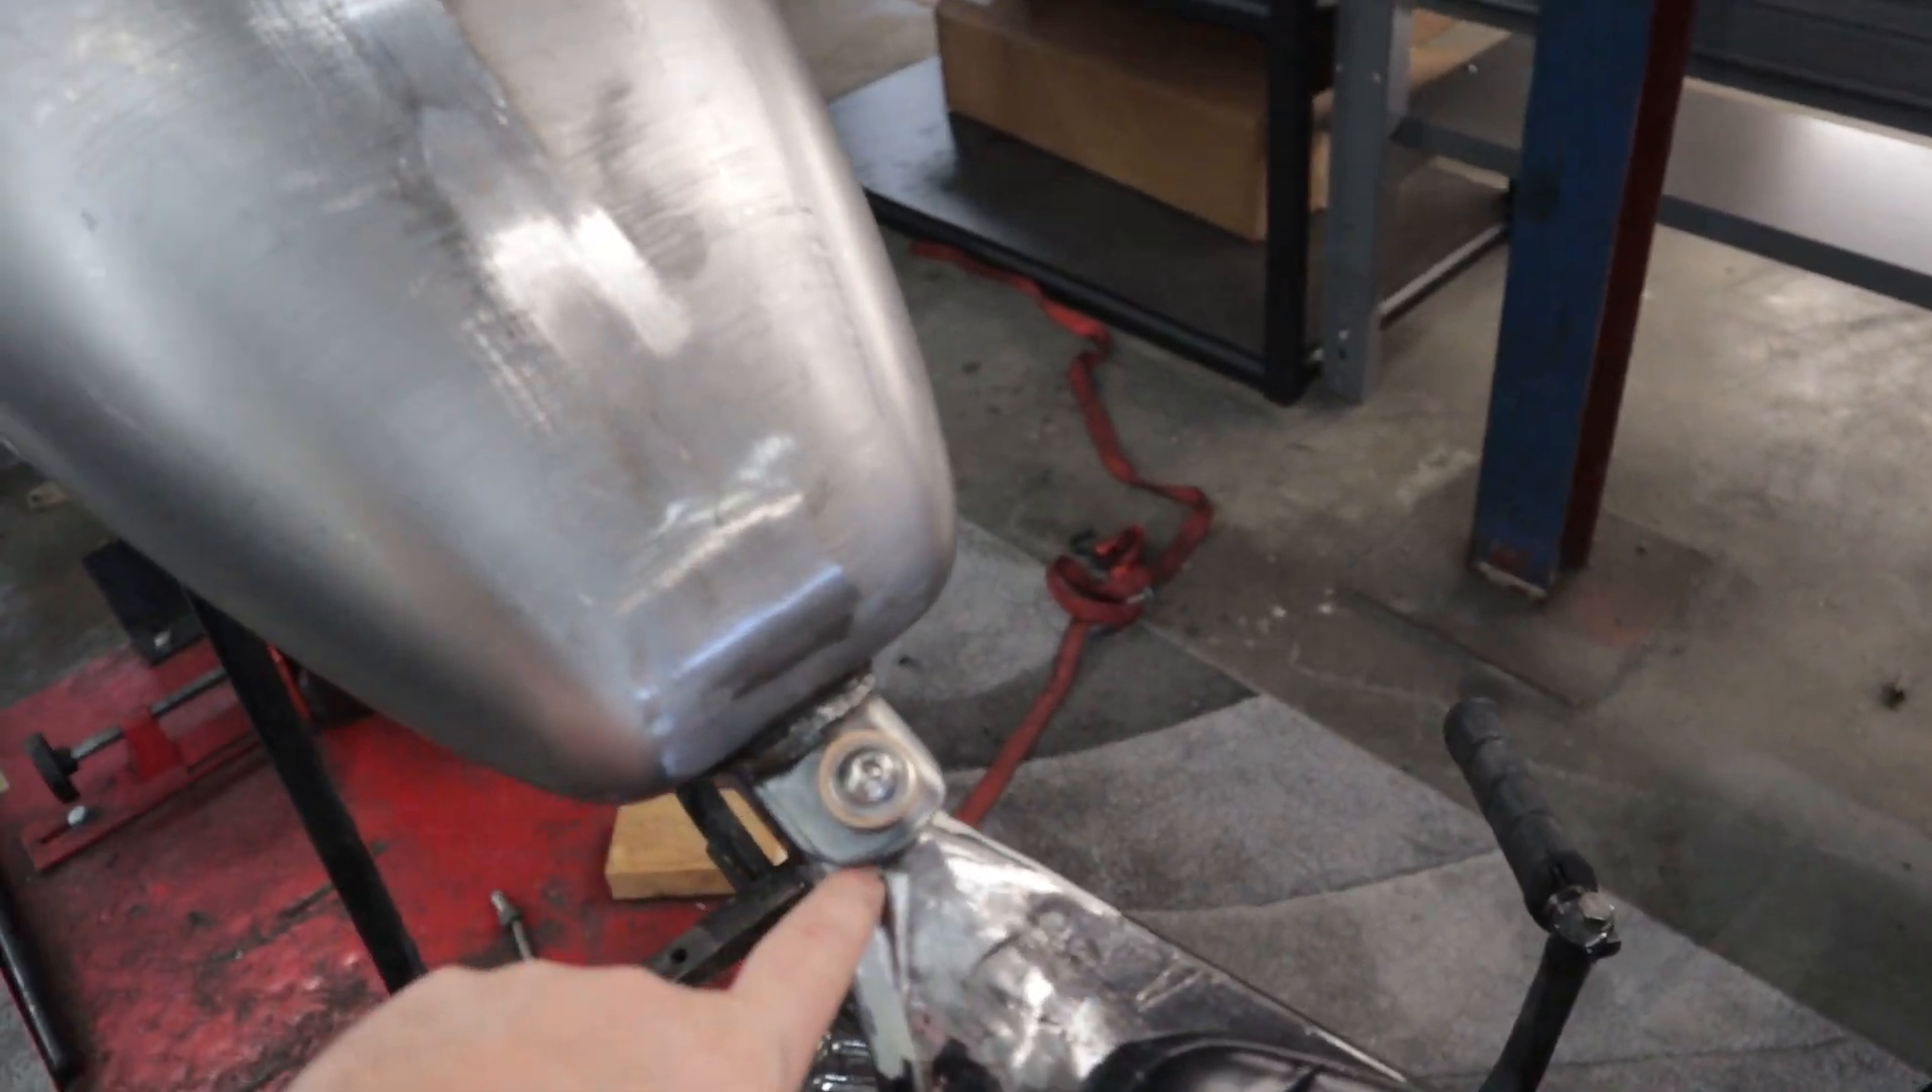So as you guys can see, the tank is mounted now.